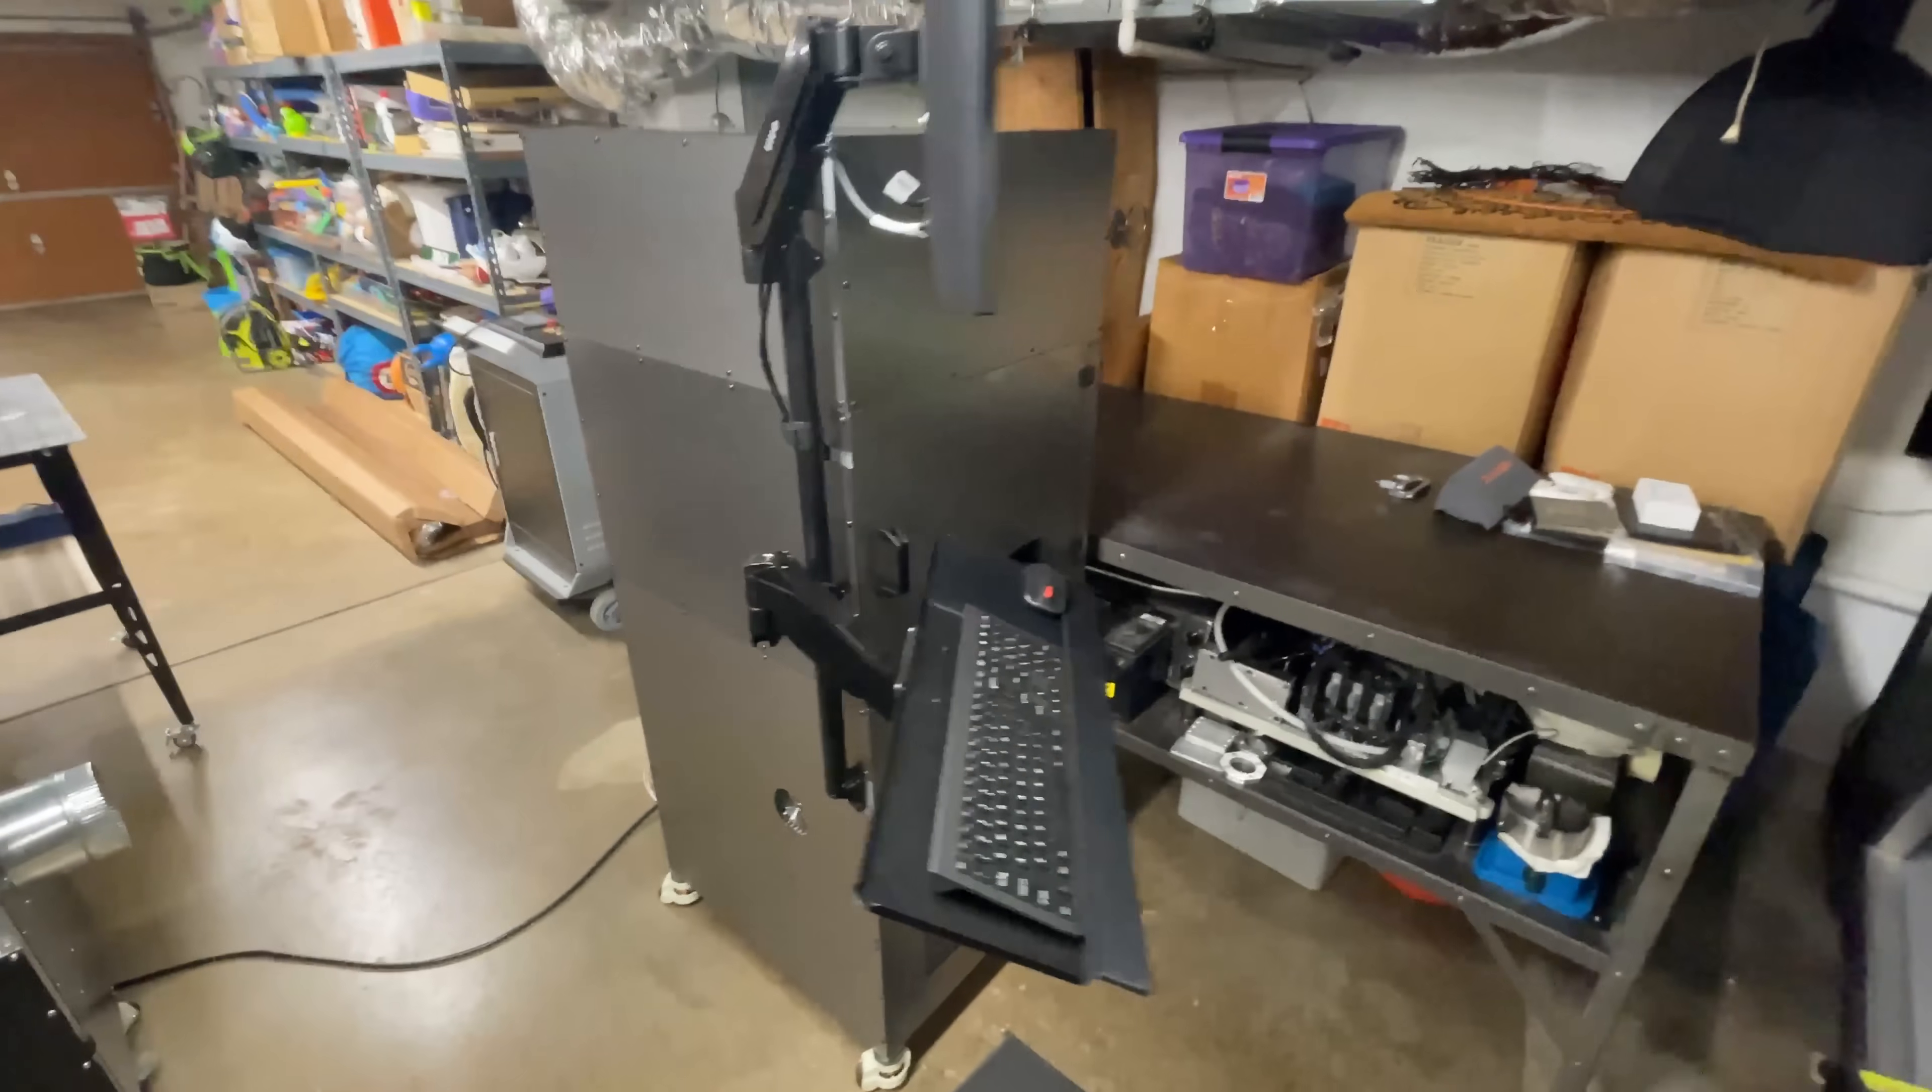I've got all the body panels attached and it looks like what you would expect, a metal box and soon to be a black metal box as soon as we get it painted.